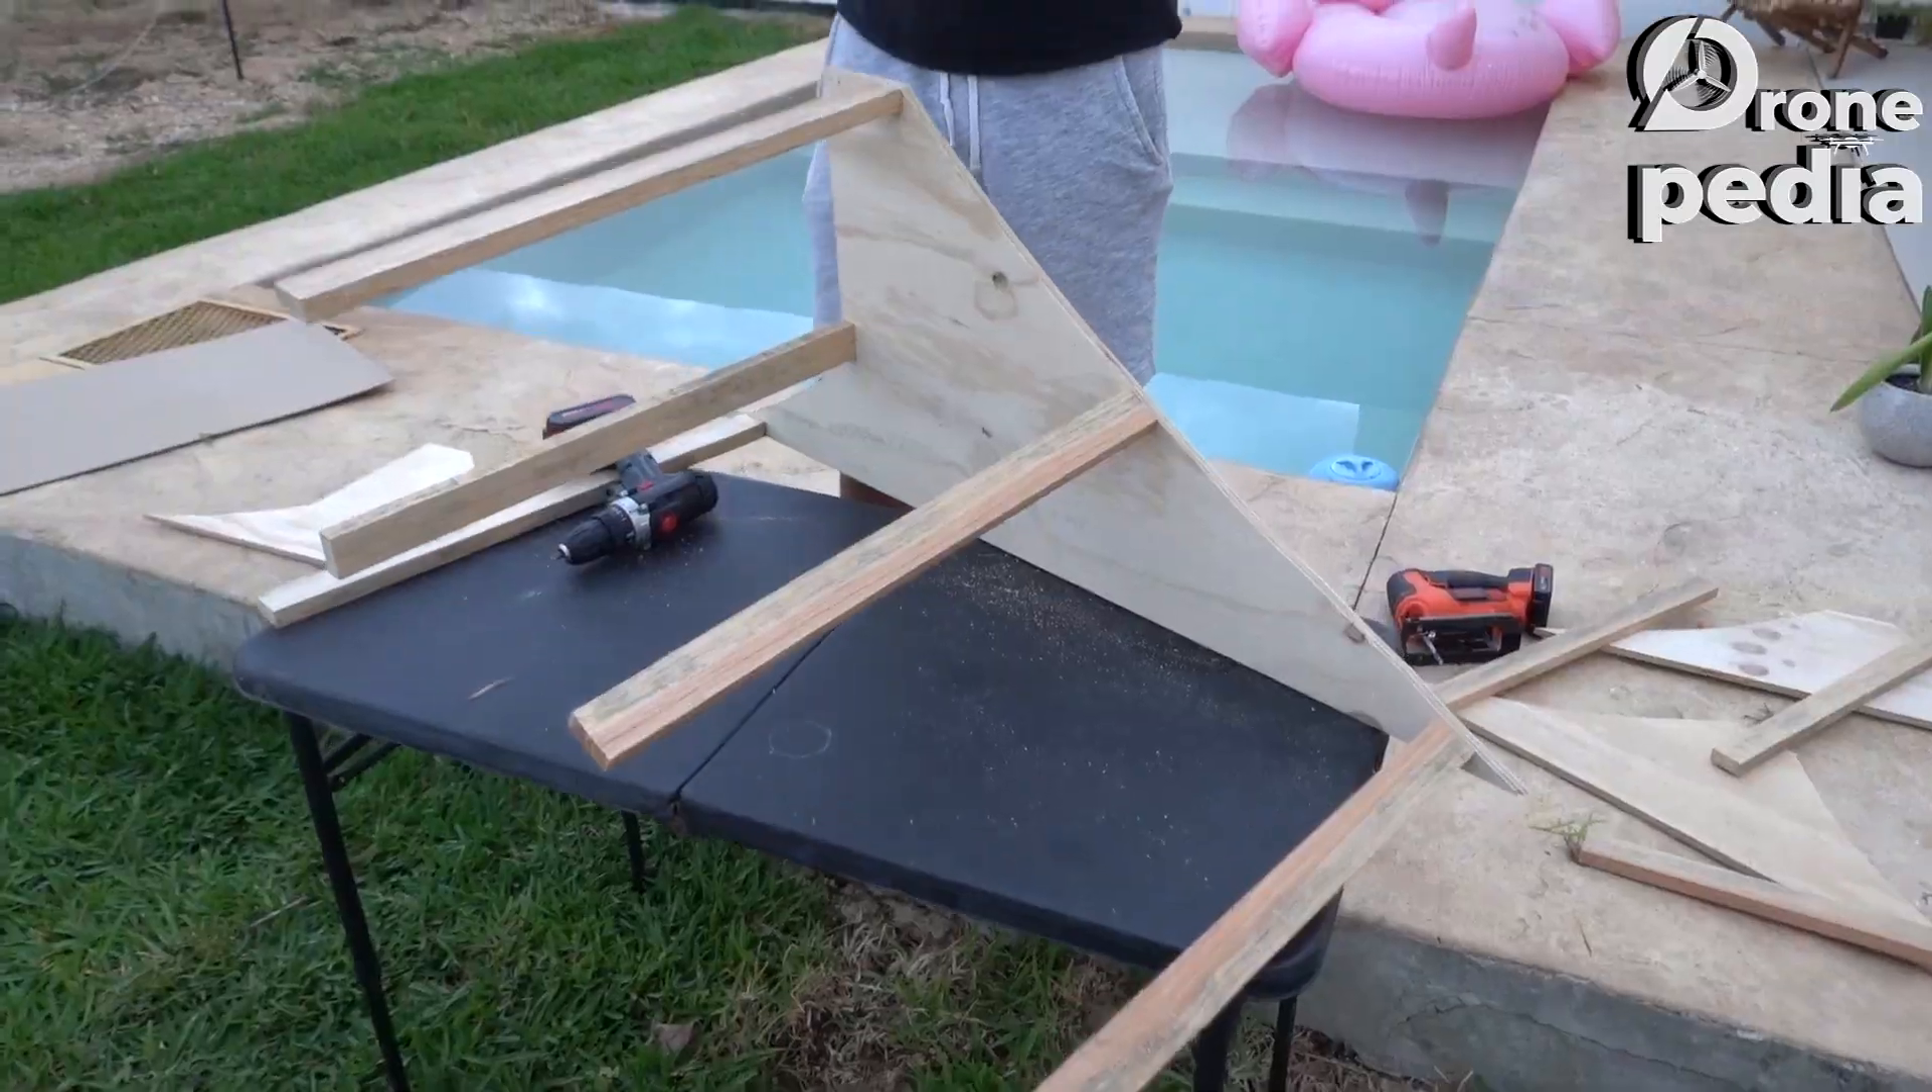Arme solo la mitad Para que vieran Cómo van los refuerzos.